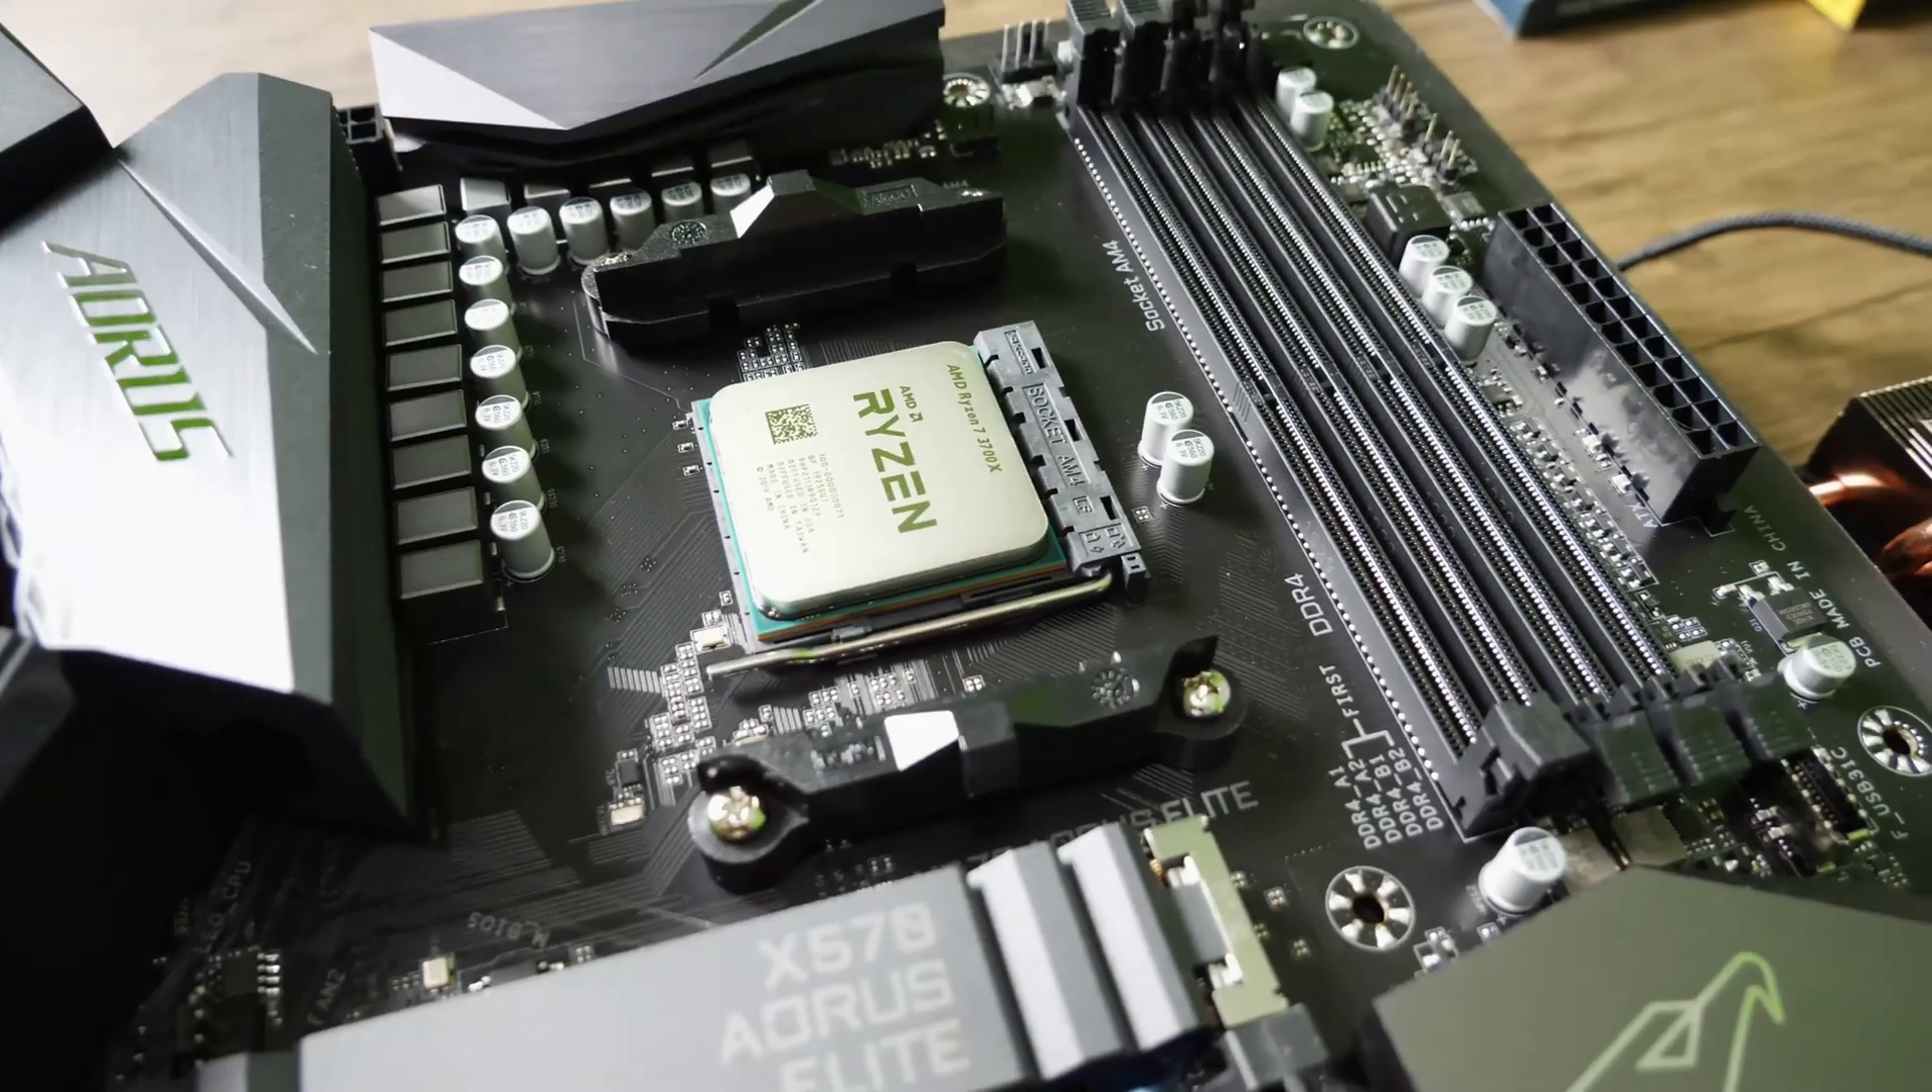Your processor is now securely mounted.